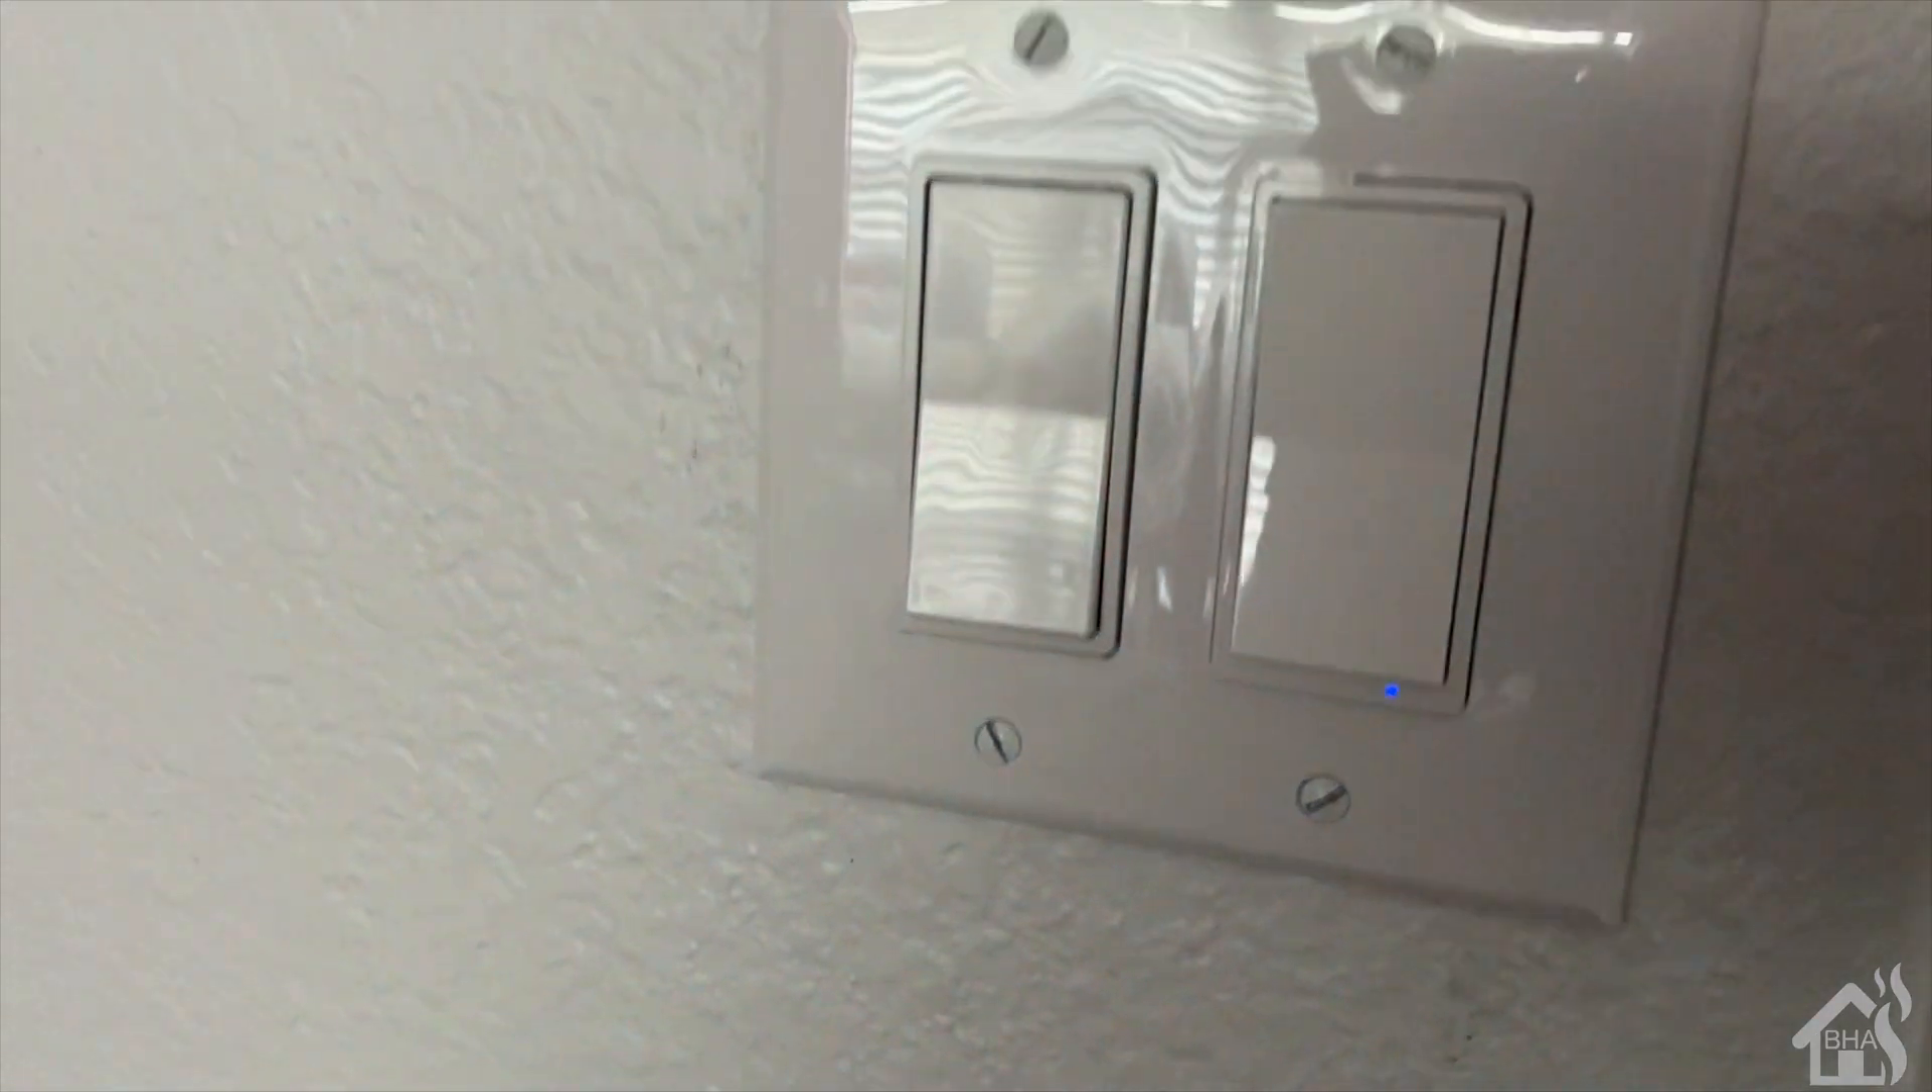So here is the final product. As you can see, I got the wall plate on. Everything looks good.